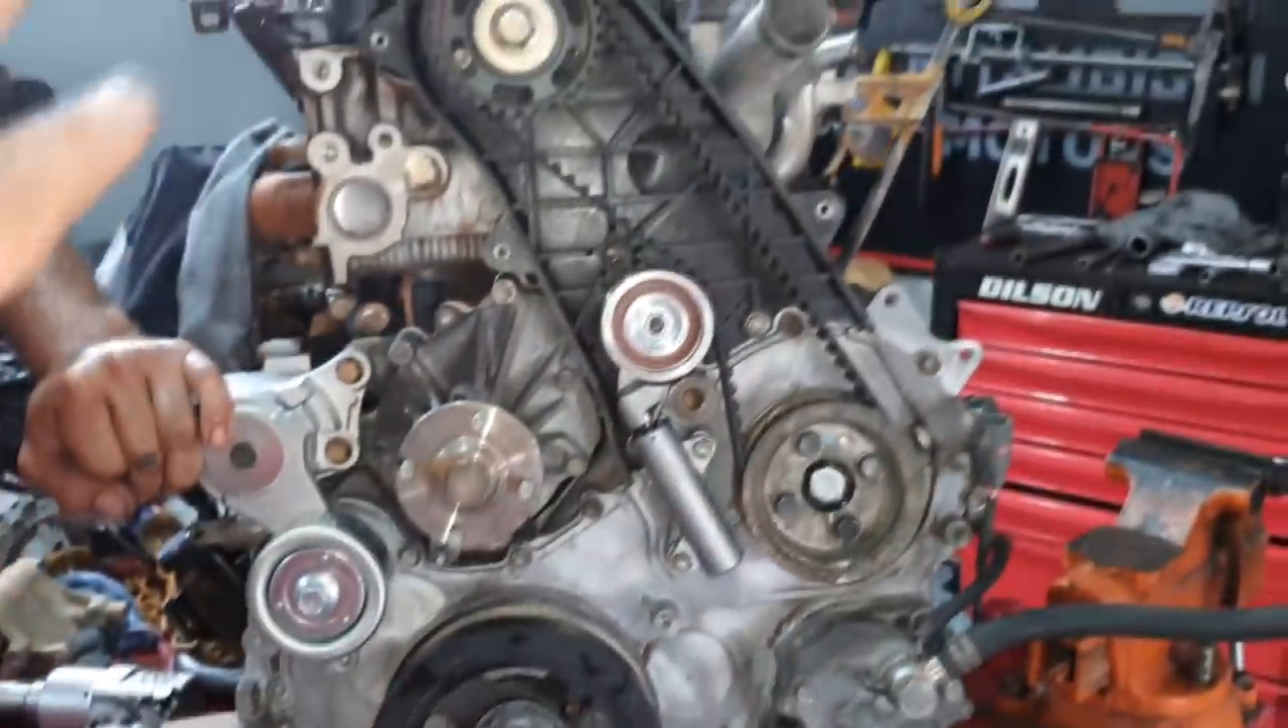Tá aqui montado Esse aí é o mecanismo da correia dentada moçada da Hilux.